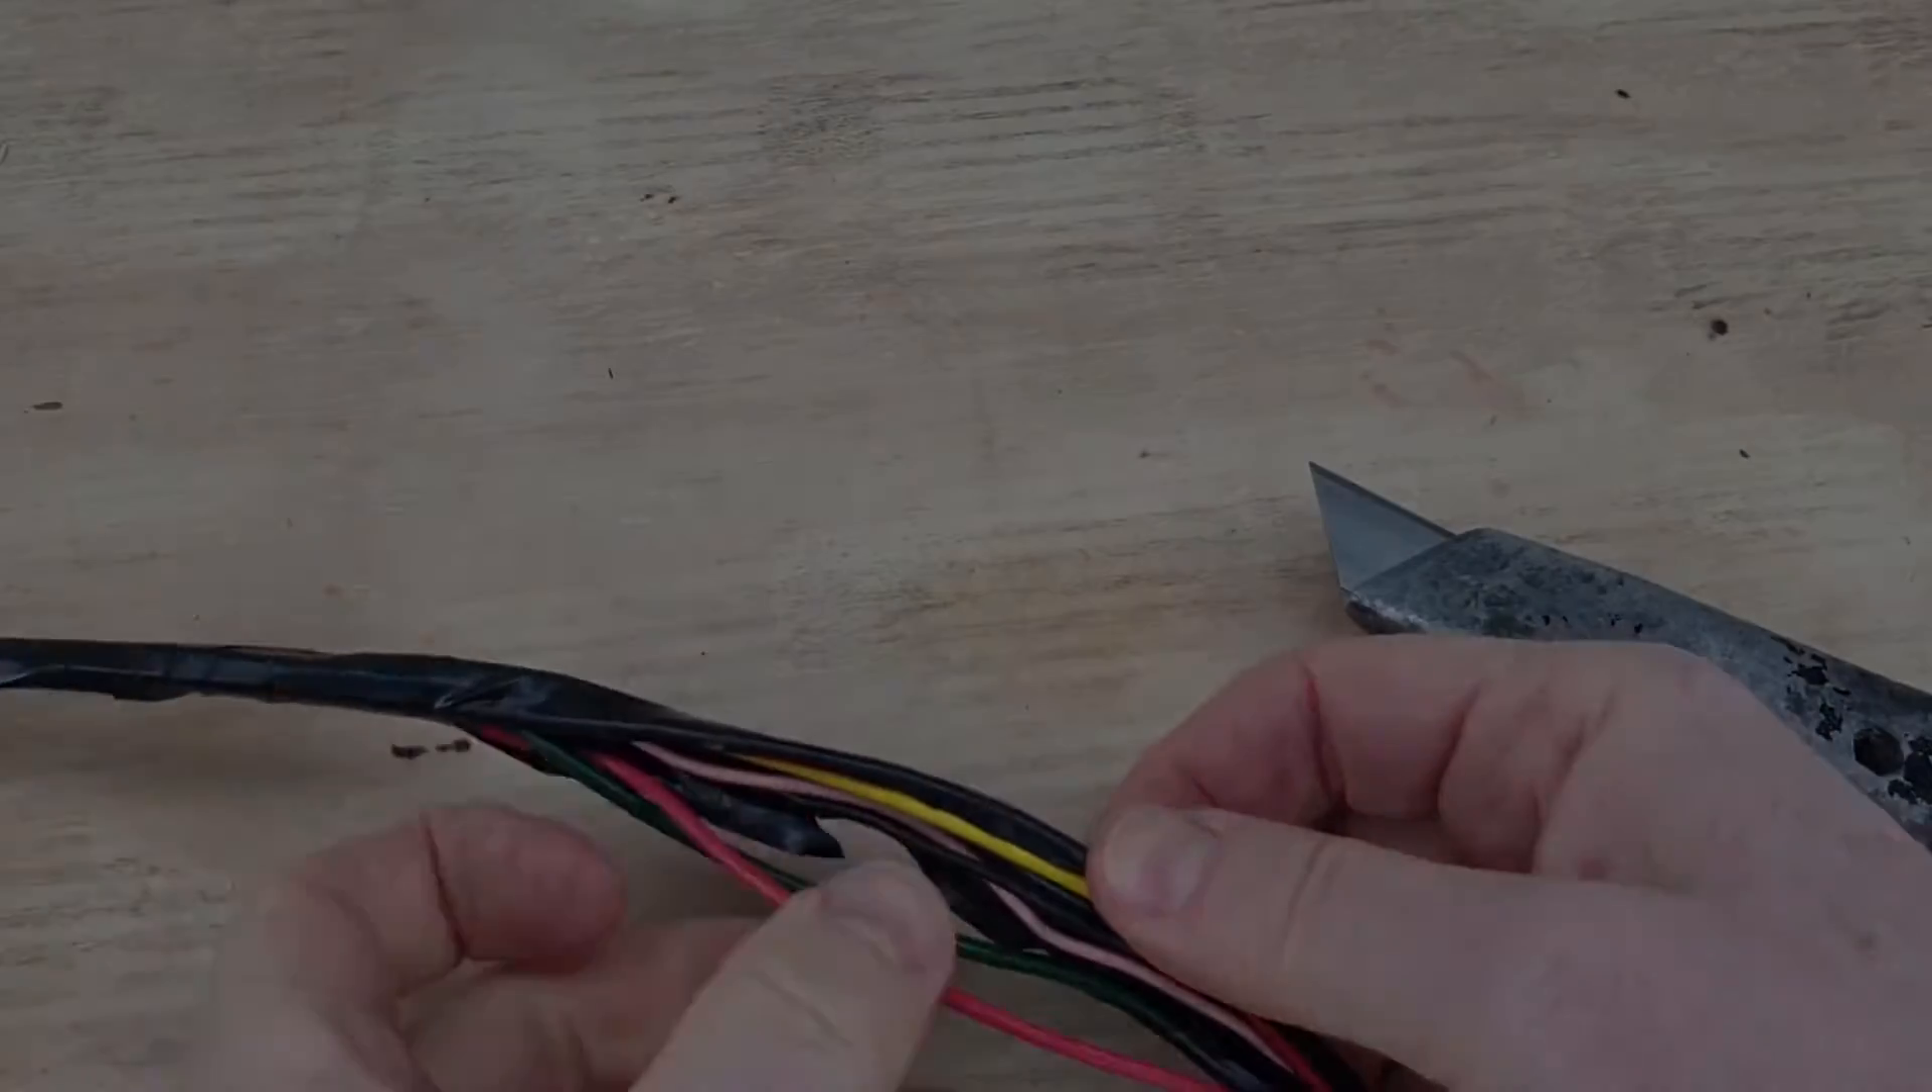Right, now we've got our cable exposed.